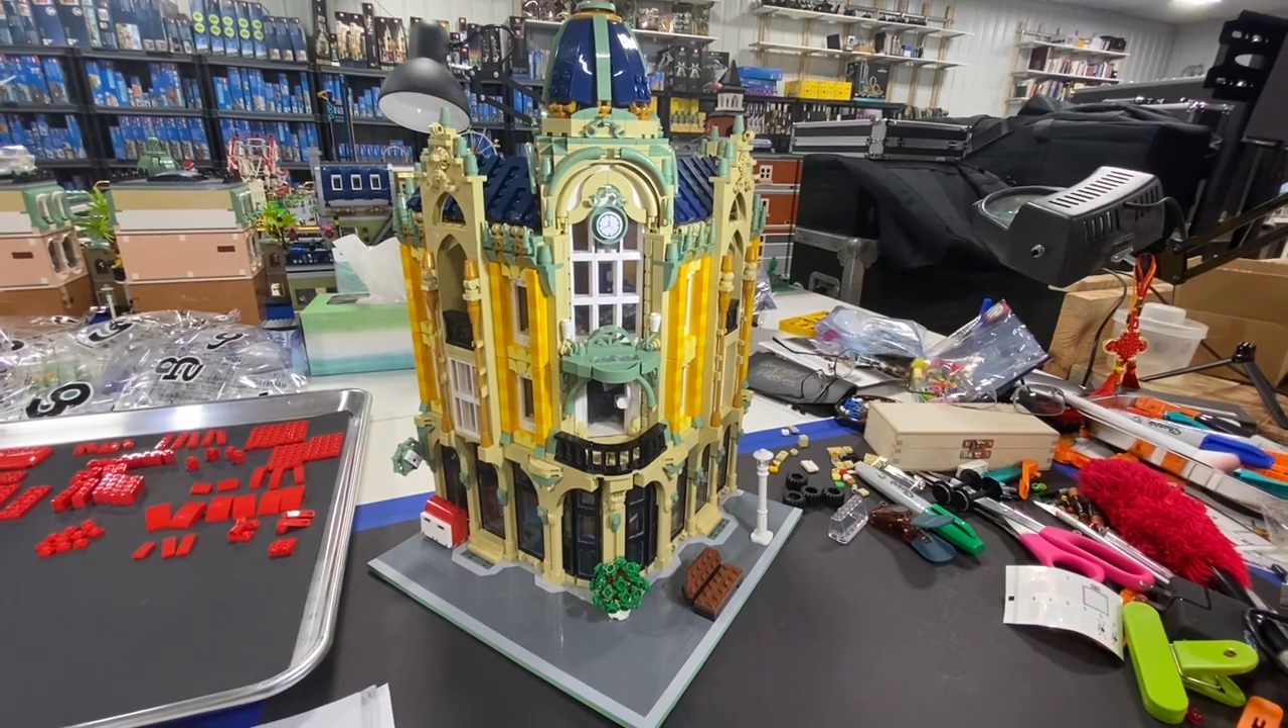And here it is everyone with the roof on the post office.